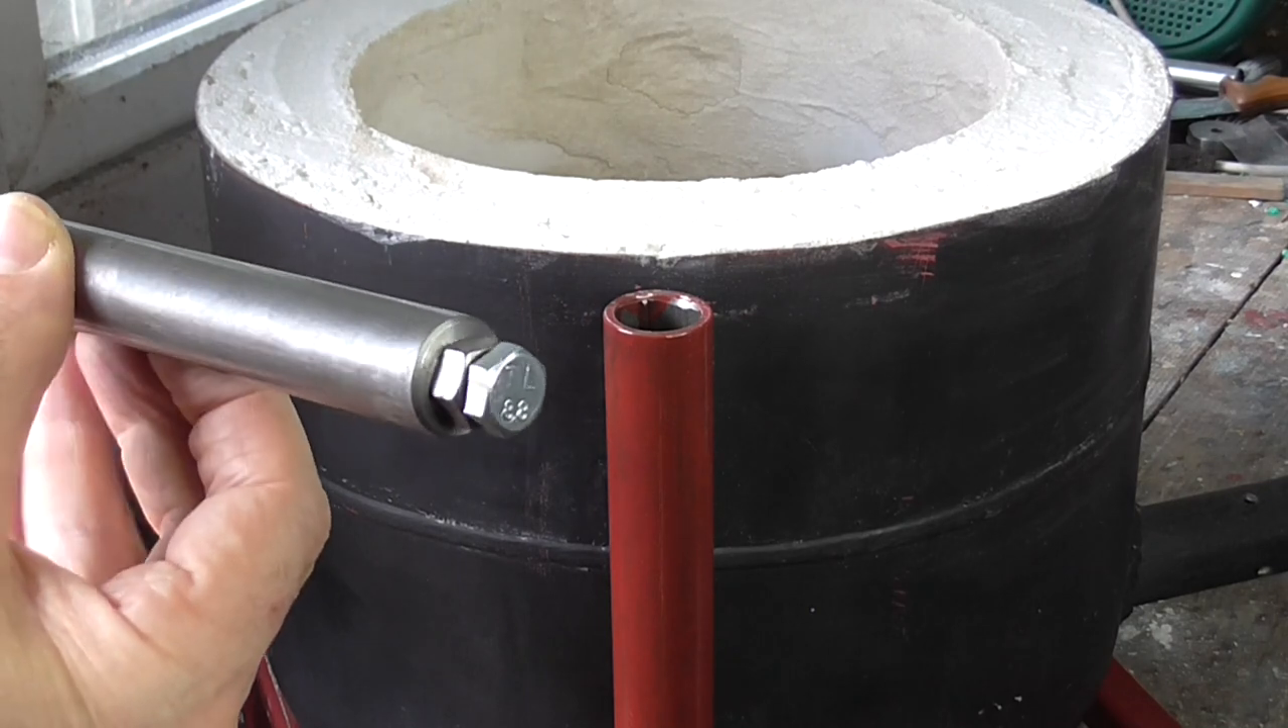I added a bolt to the end of the pushrod so I can fine-tune its length.